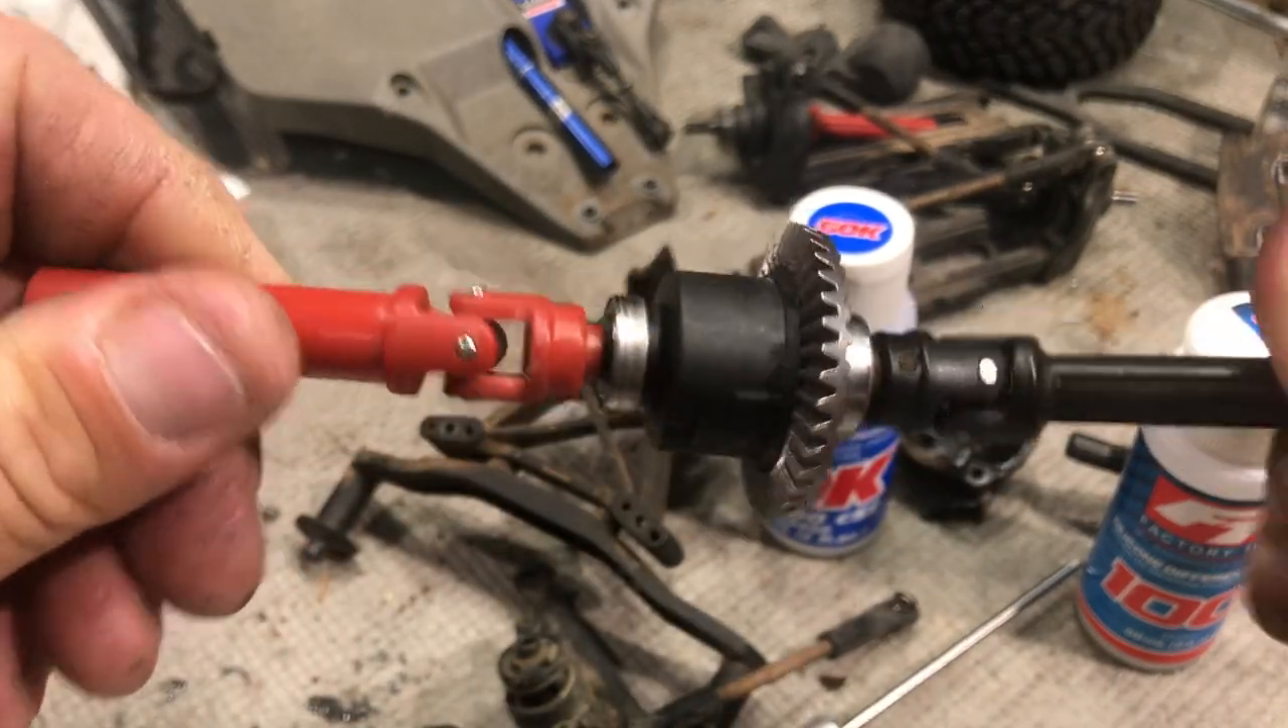That front differential is all back together.